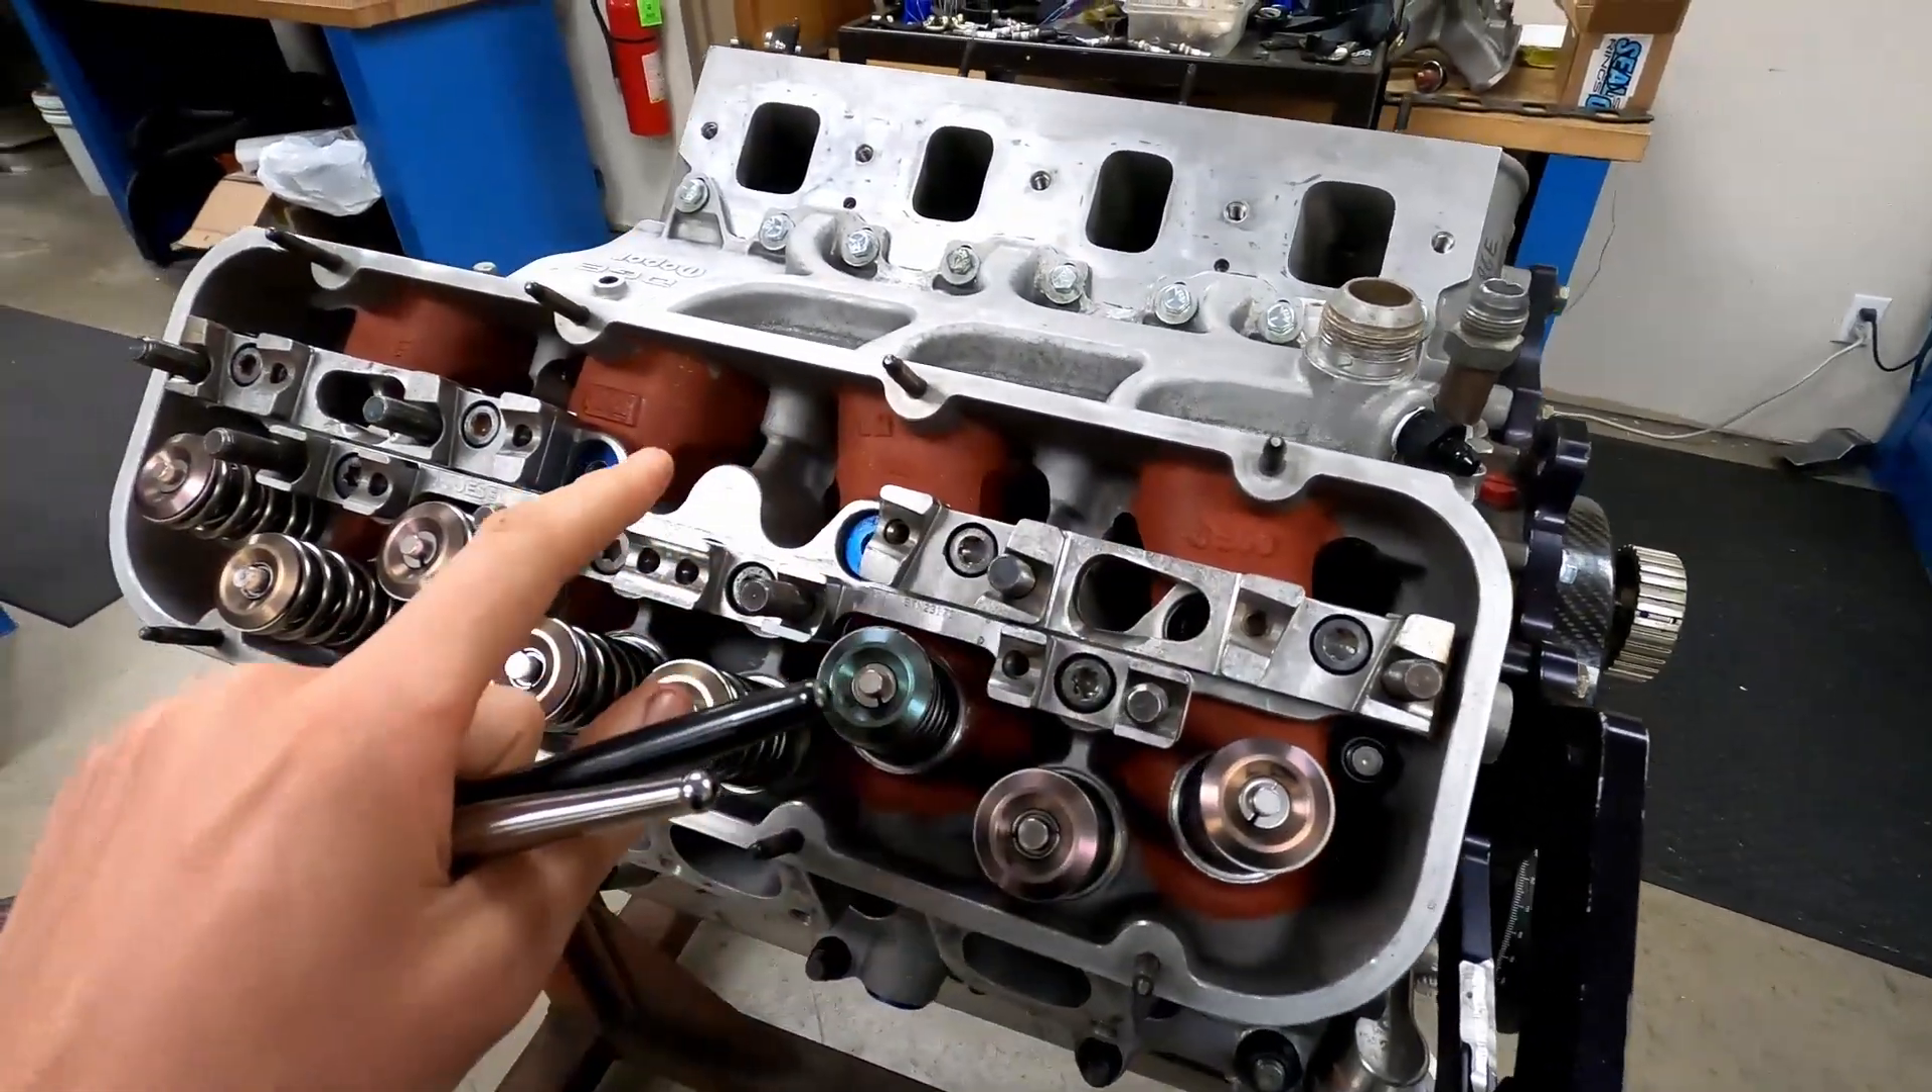So now that the heads are on i've got the rocker stands bolted down and torqued.